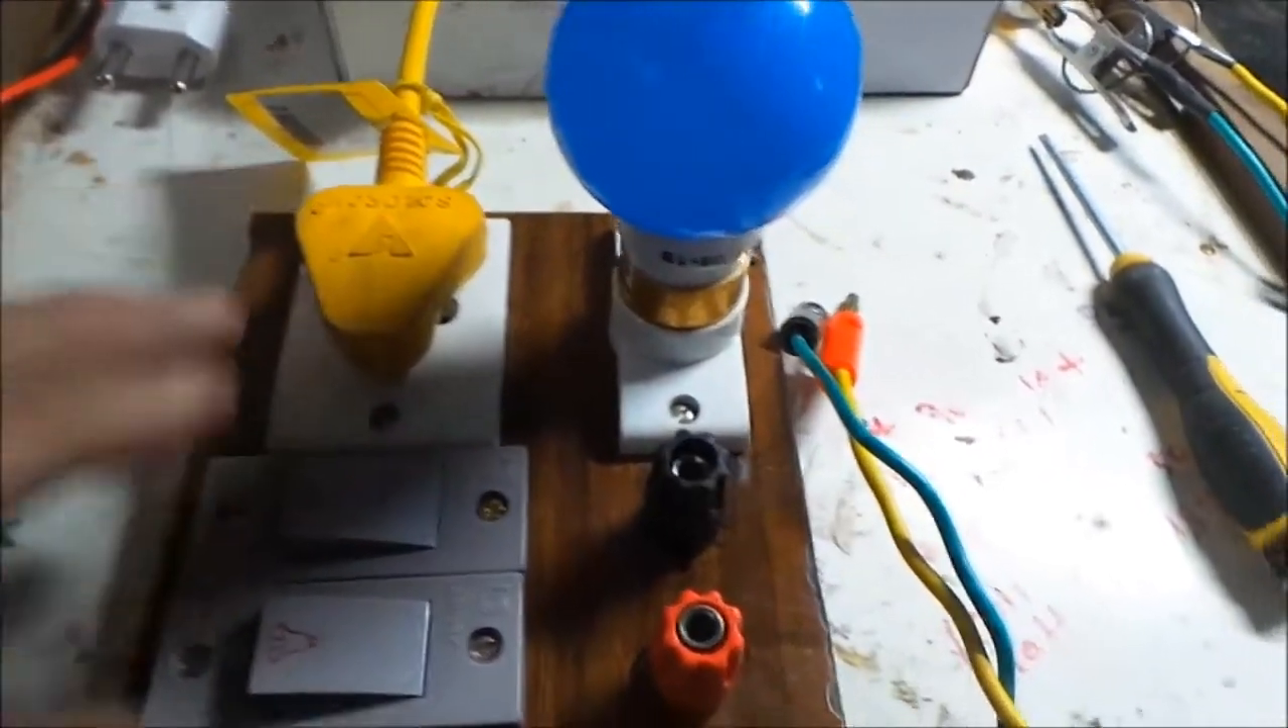ये सॉल्डरिंग प्लग है यहां लगा दिया मैंने।